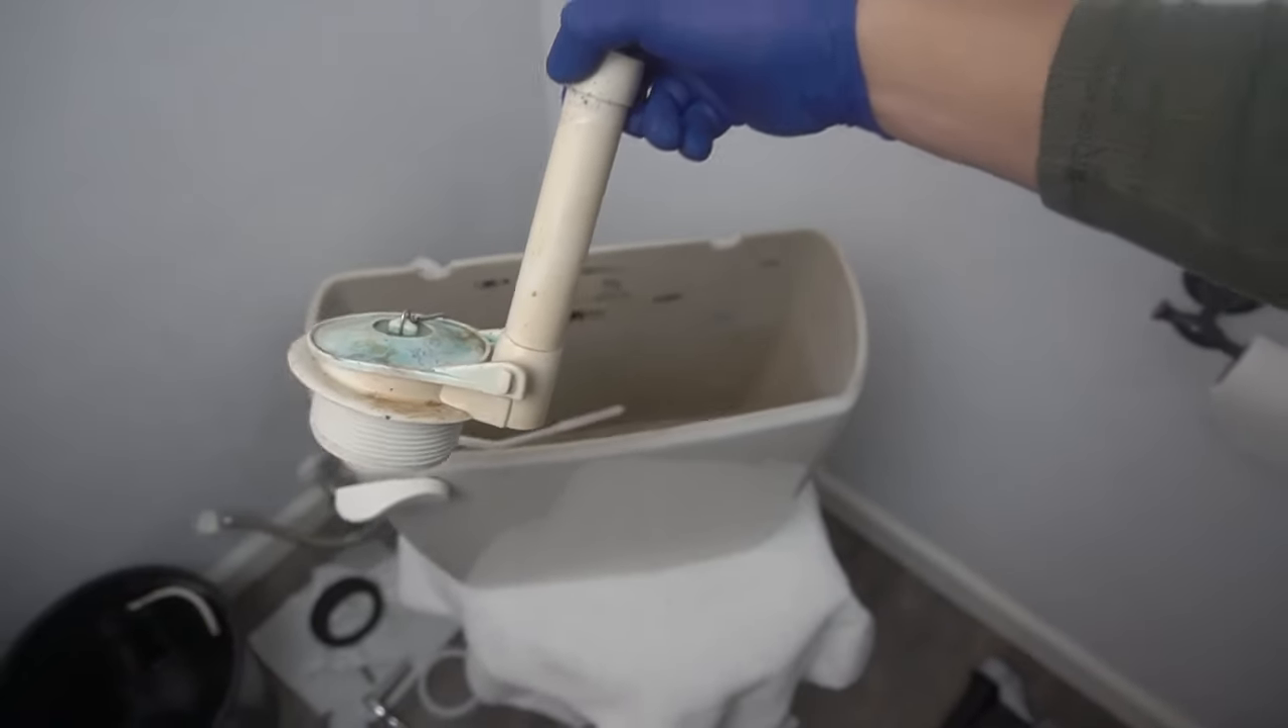Now you can see that the flush valve is taken out and it is pretty dirty and it still works you can reuse it but we're going to change it out anyways.